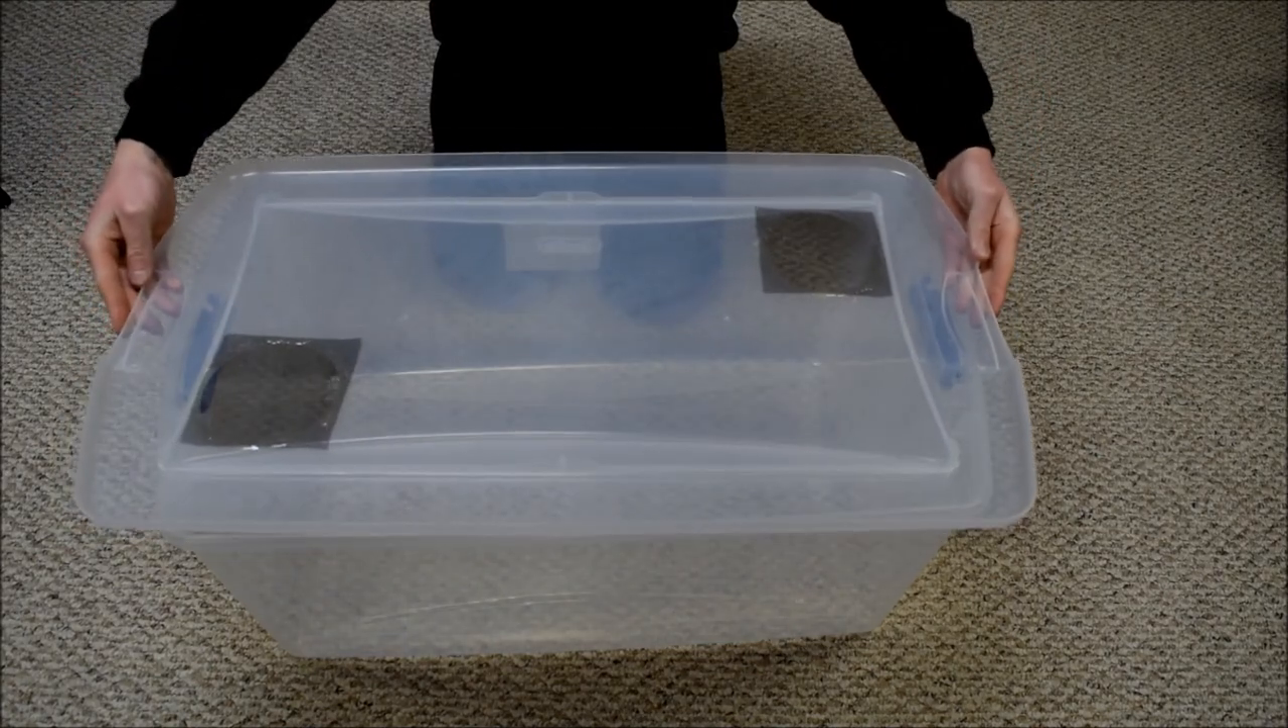Again you're able to see that we got both holes cut, mesh epoxied in both.